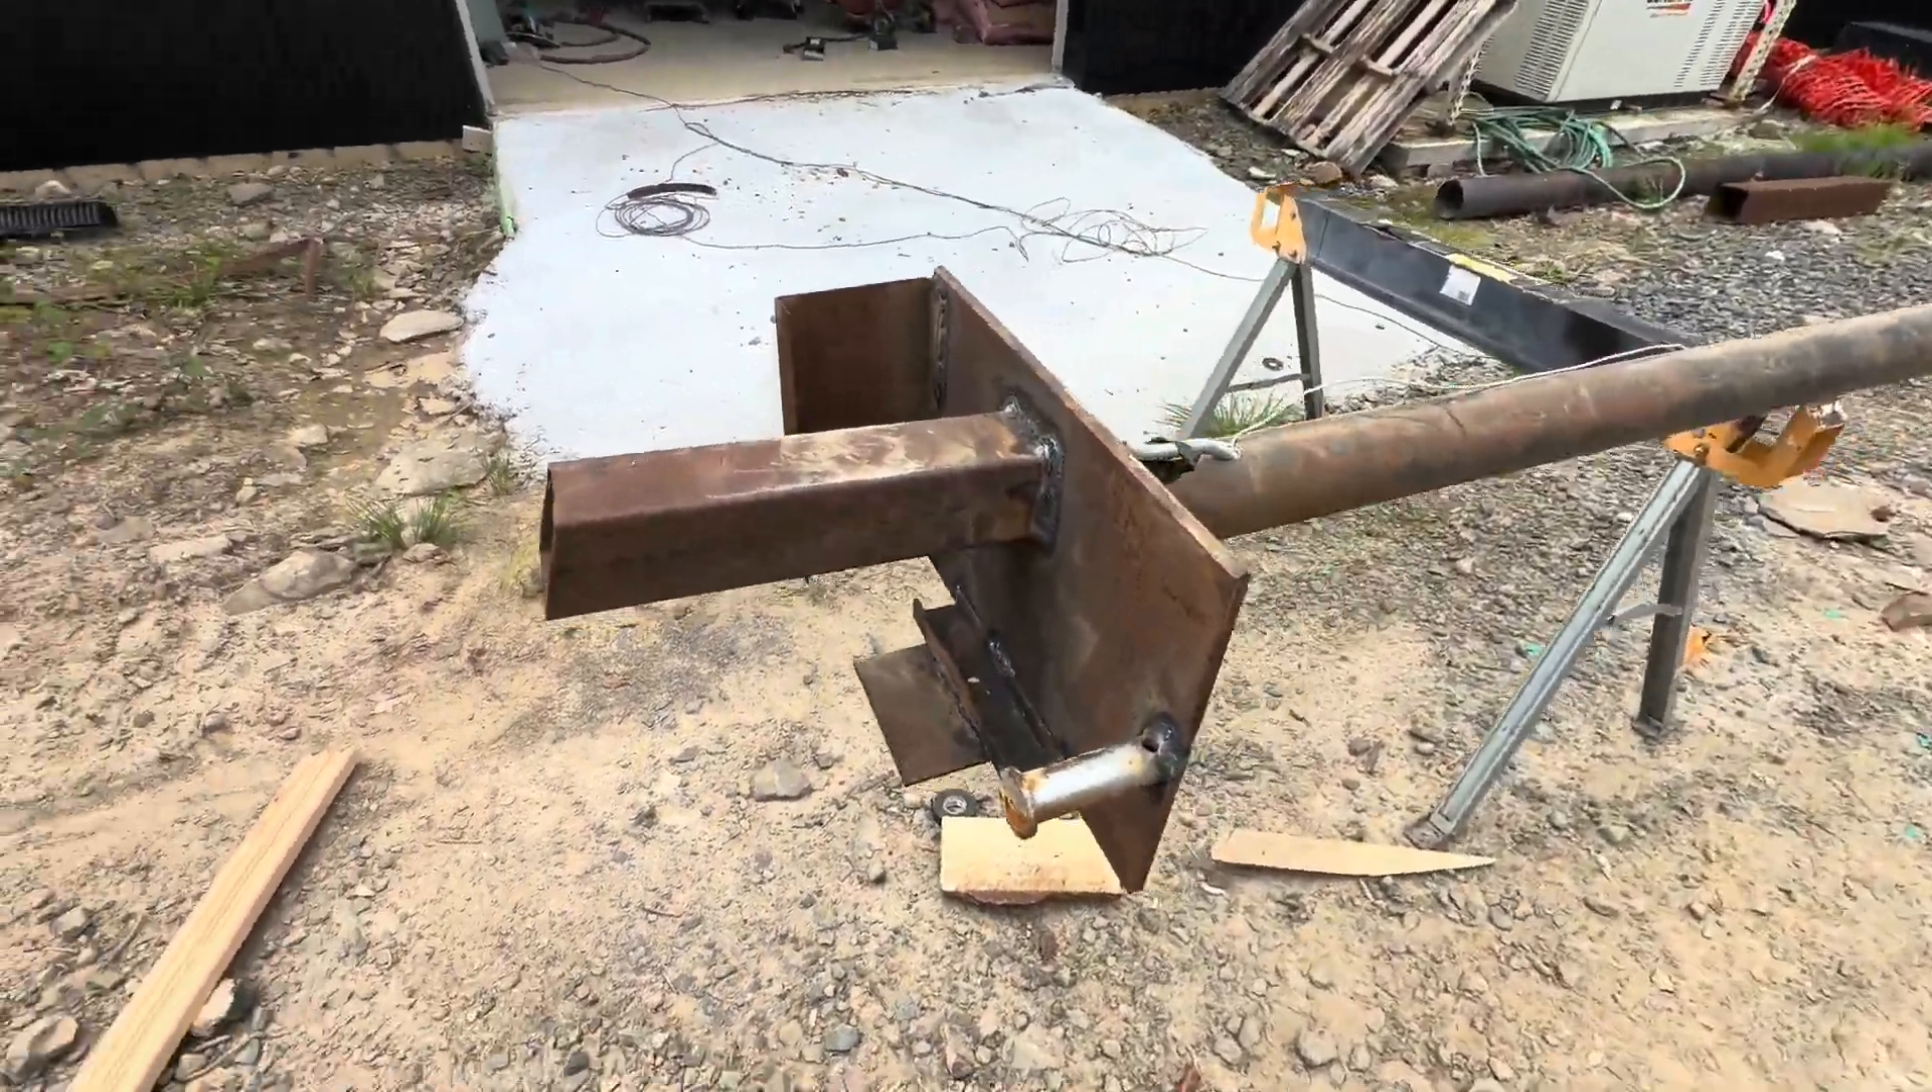So, we got the mount for all of the components welded on.